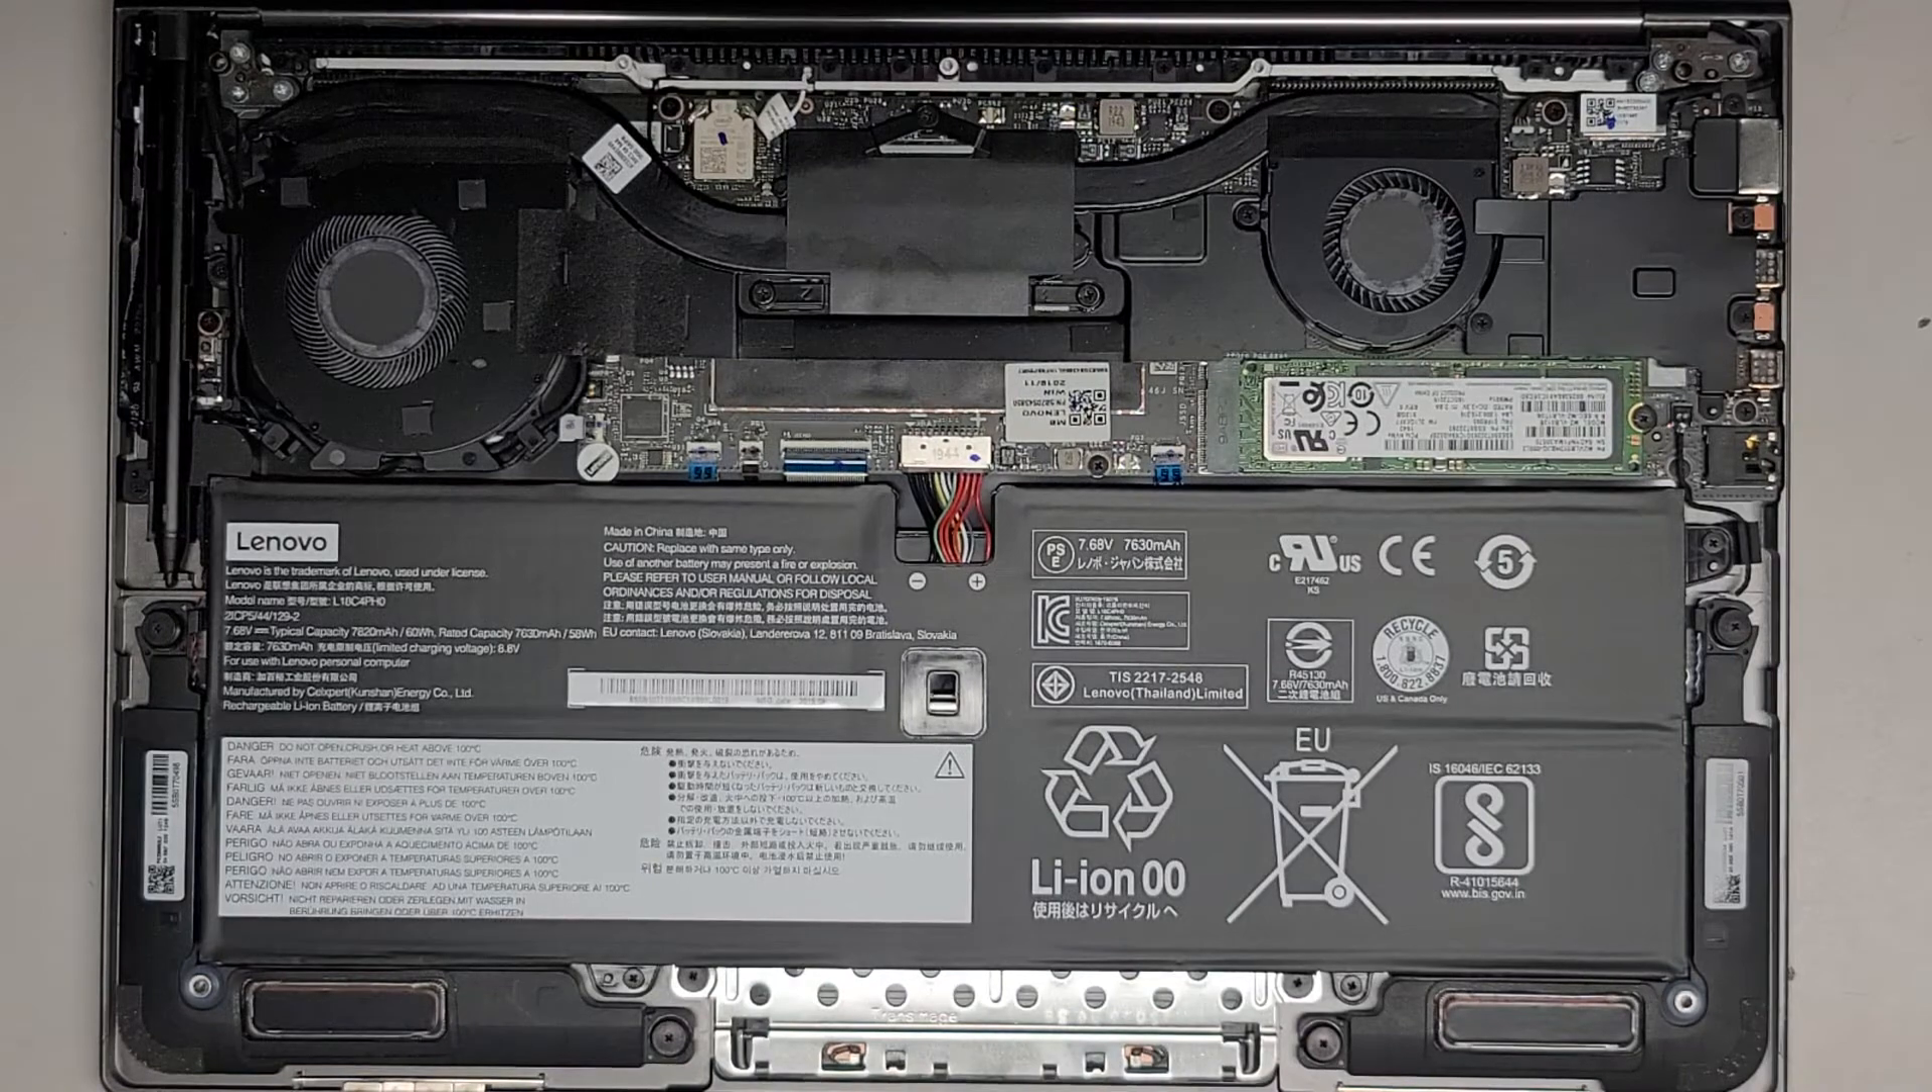So there we go, we got this bottom cover off.